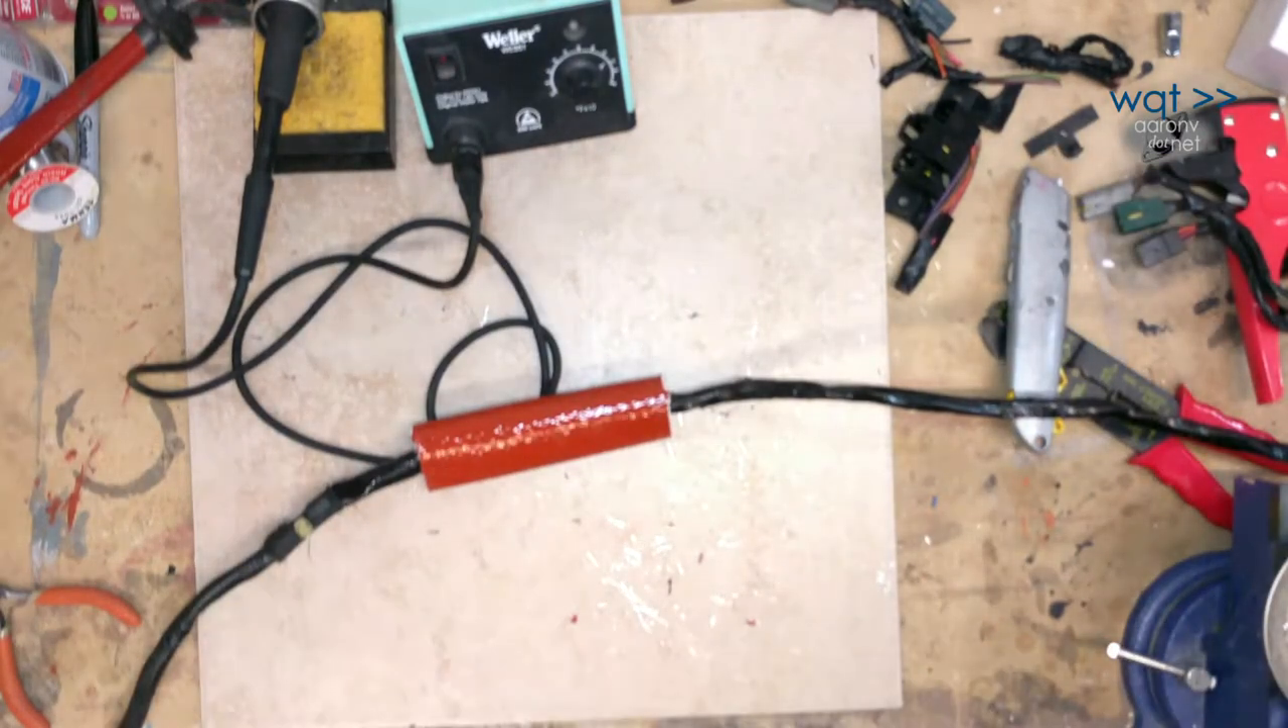Once the initial round of splicing was complete, we took the additional precaution of surrounding the splice with a fire sleeve tubing.